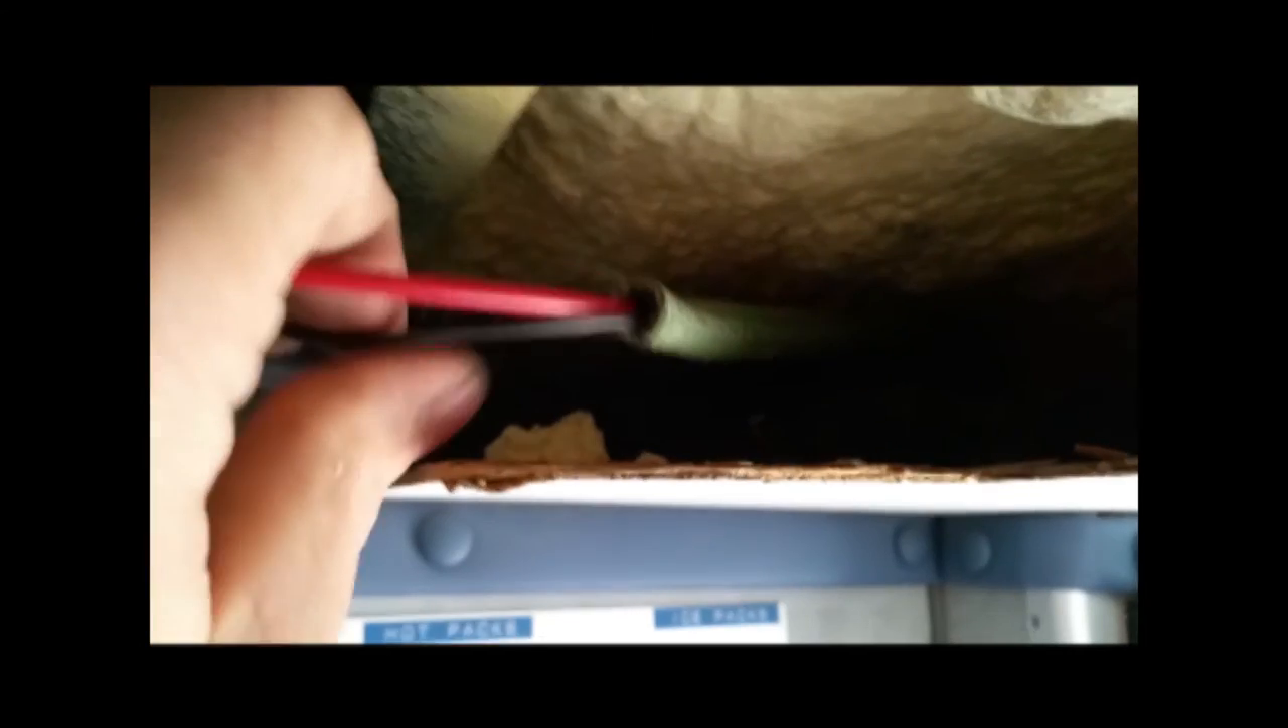A little more success and following that to the next step you can see there's the oxygen tubing with the black and red wires run through.